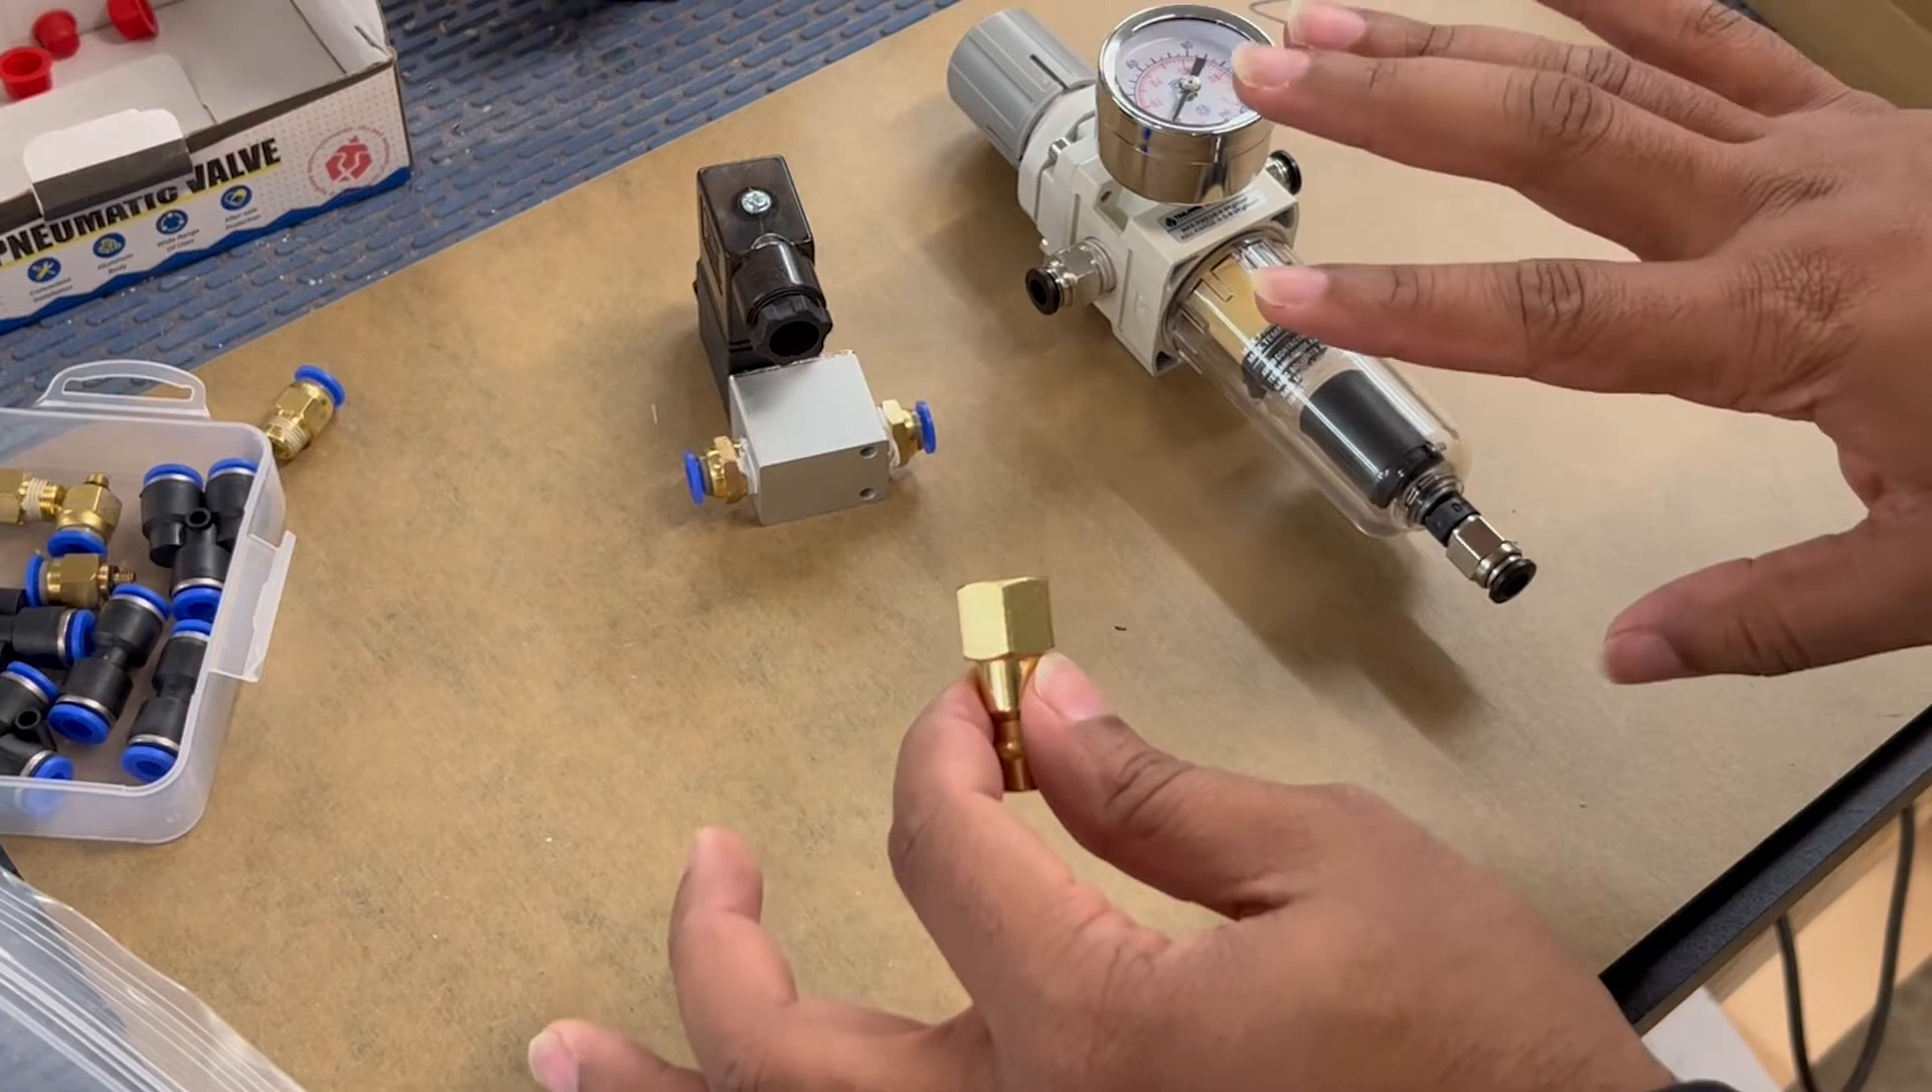Okay so i have my fittings on my solenoid i have my fittings on my regulator.